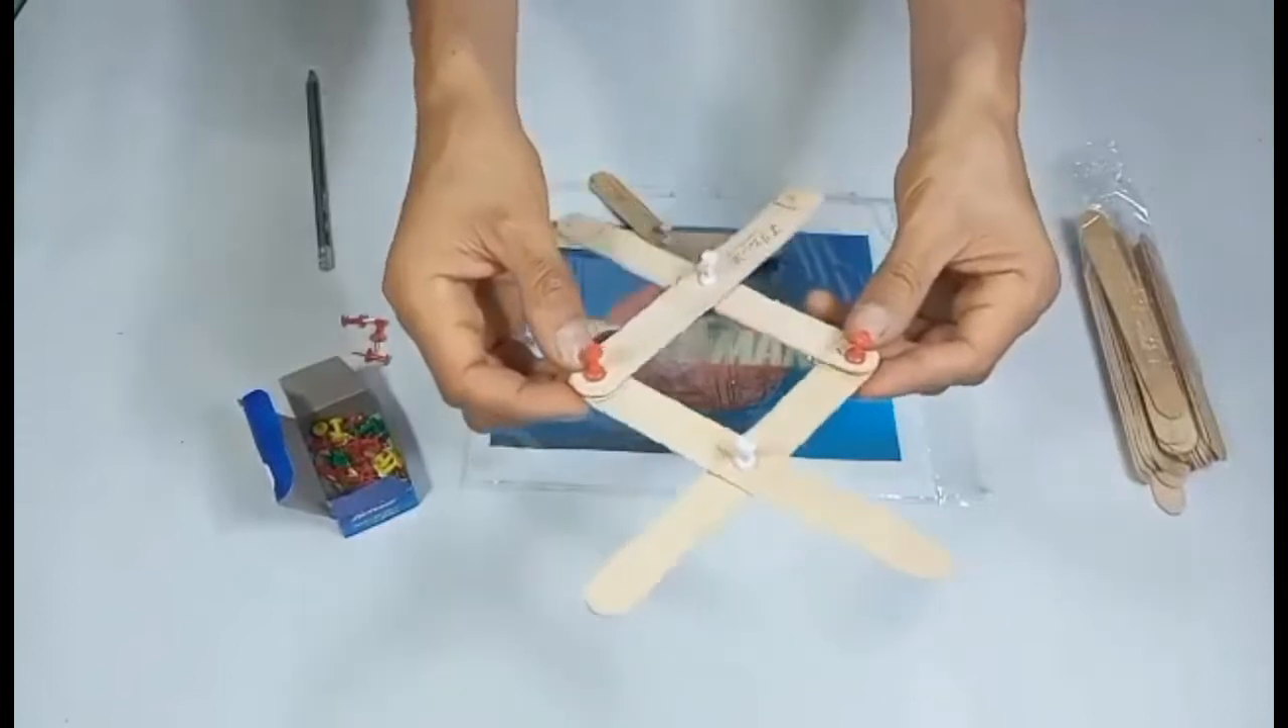Bueno ya hemos colocado estos dos chinches.